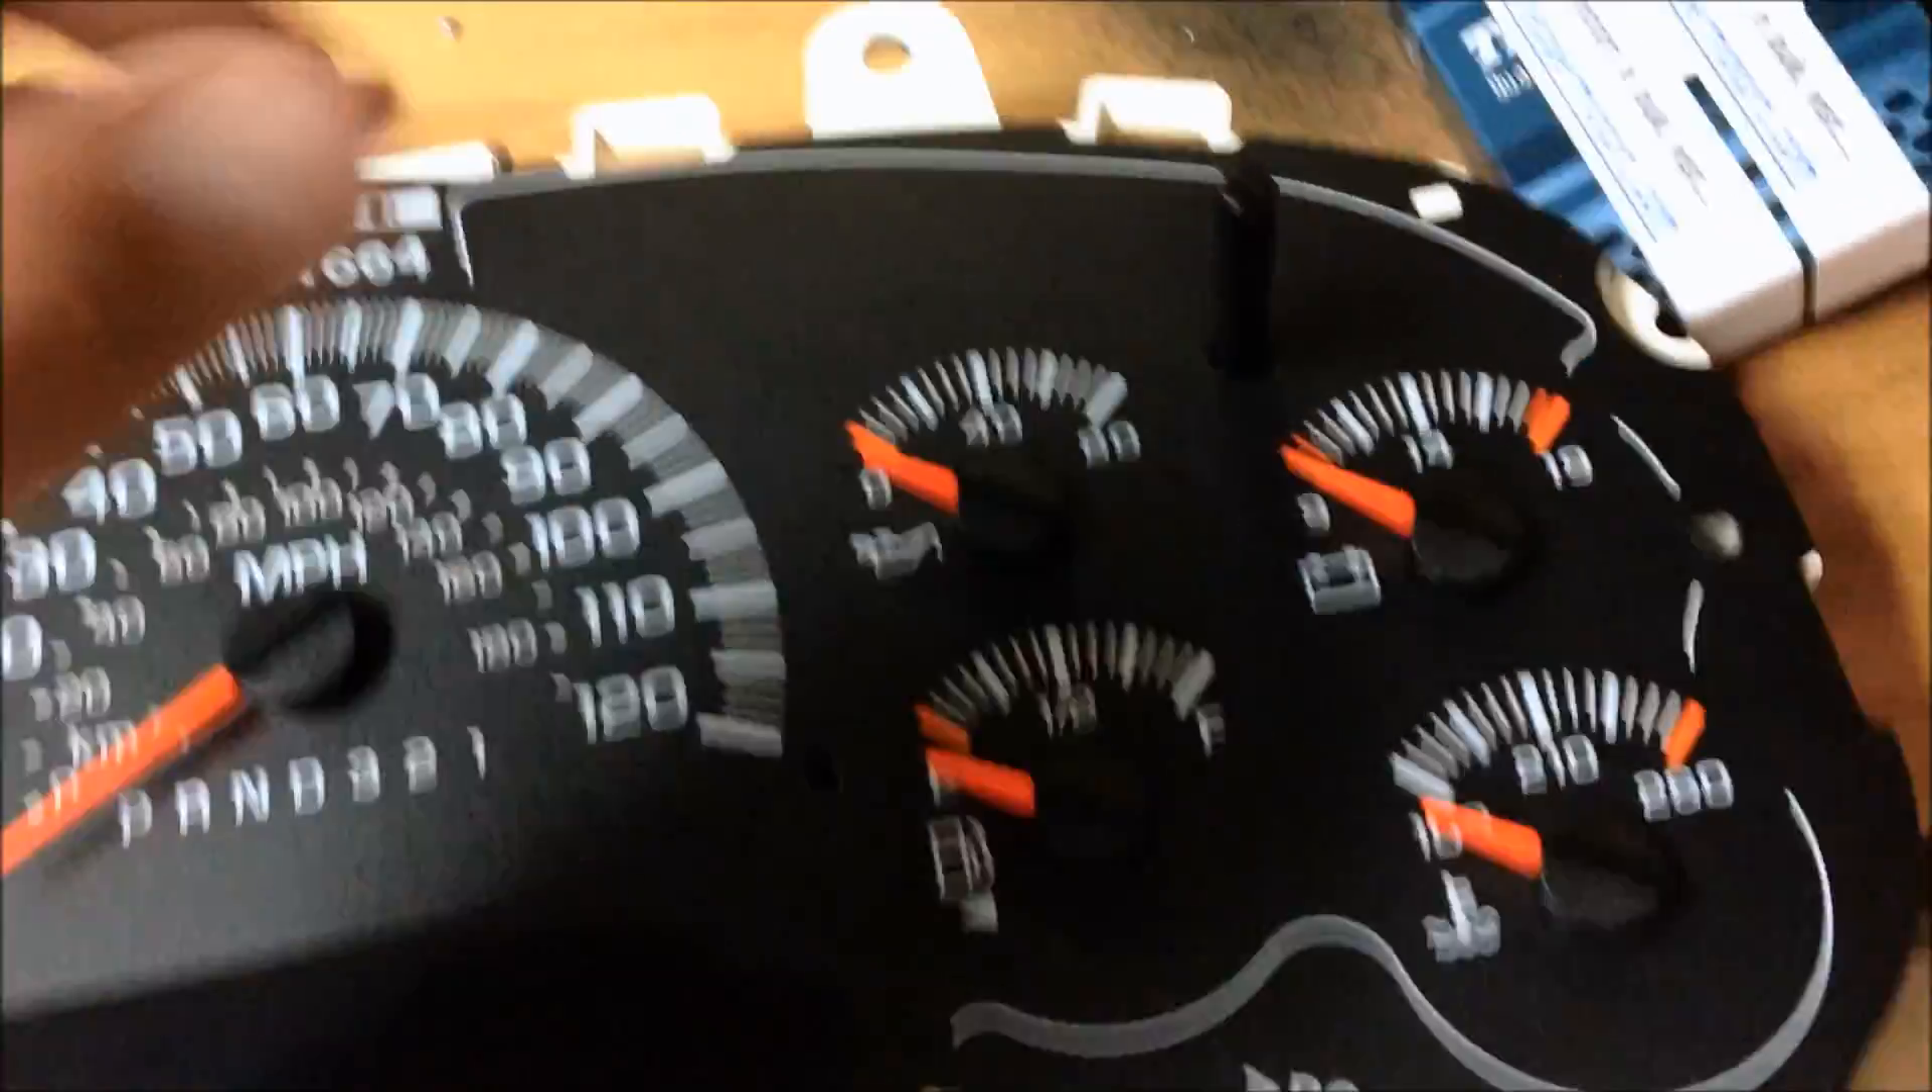Alright guys I finished putting the needles on and I carefully peeled the tape off.